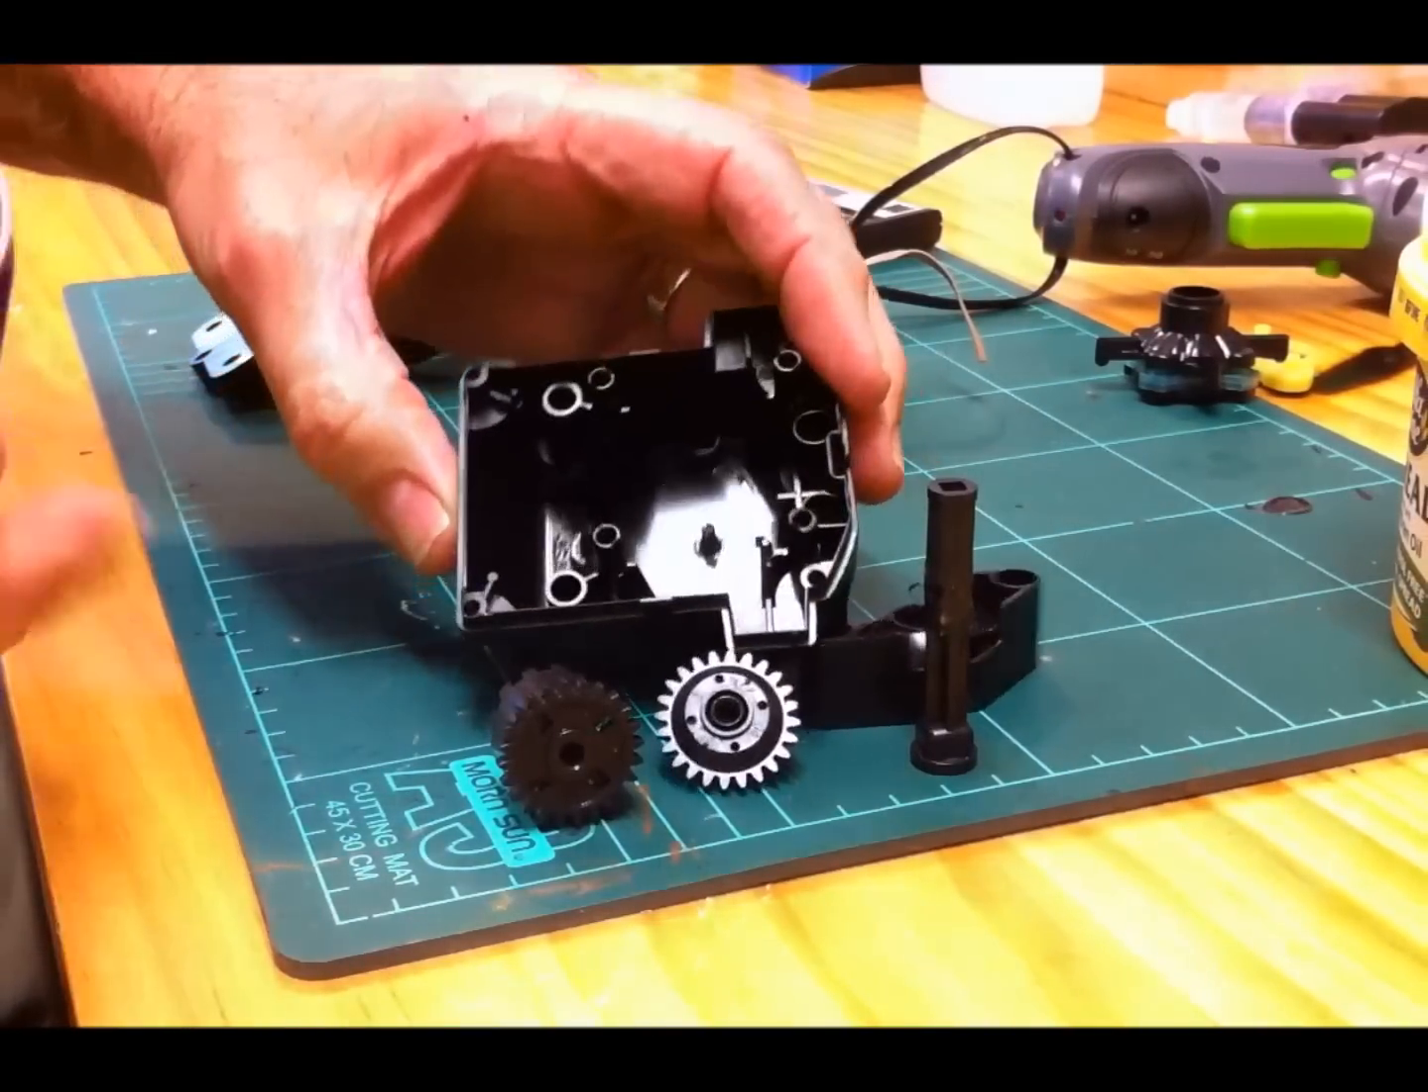You can see I've taken all the gears out from the bottom.